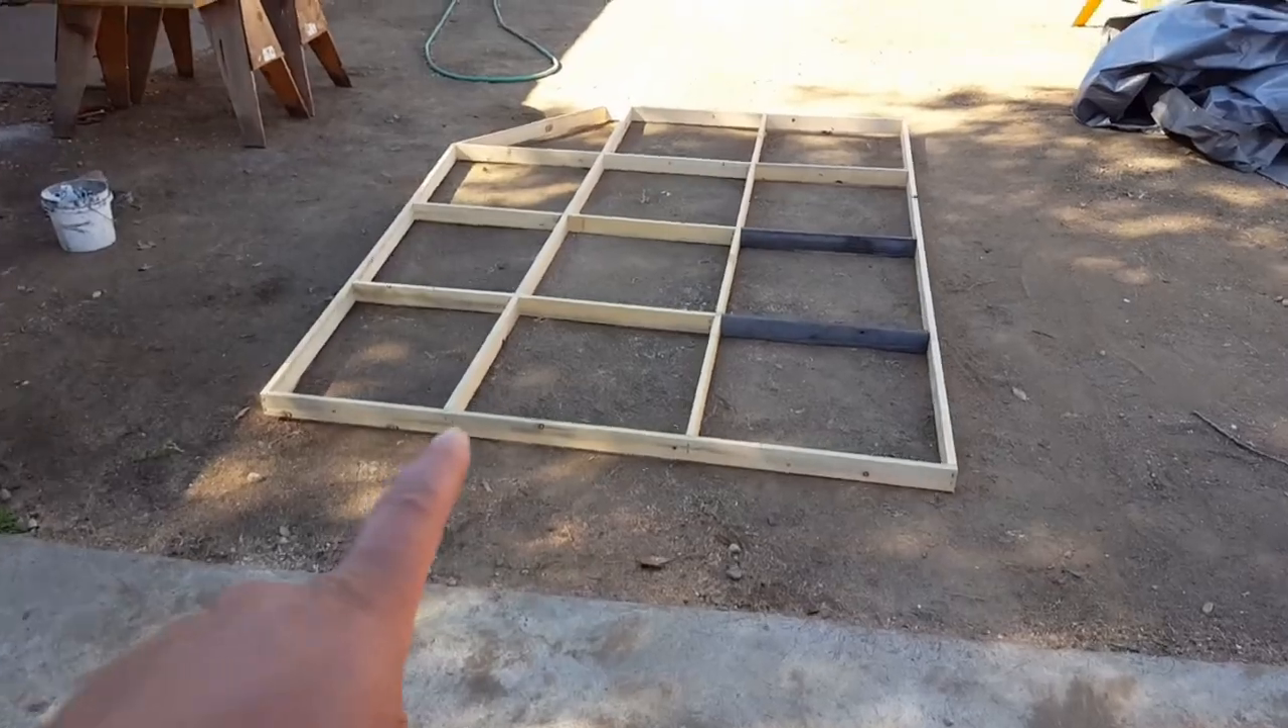And then the next thing i've done is i started framing the back wall.